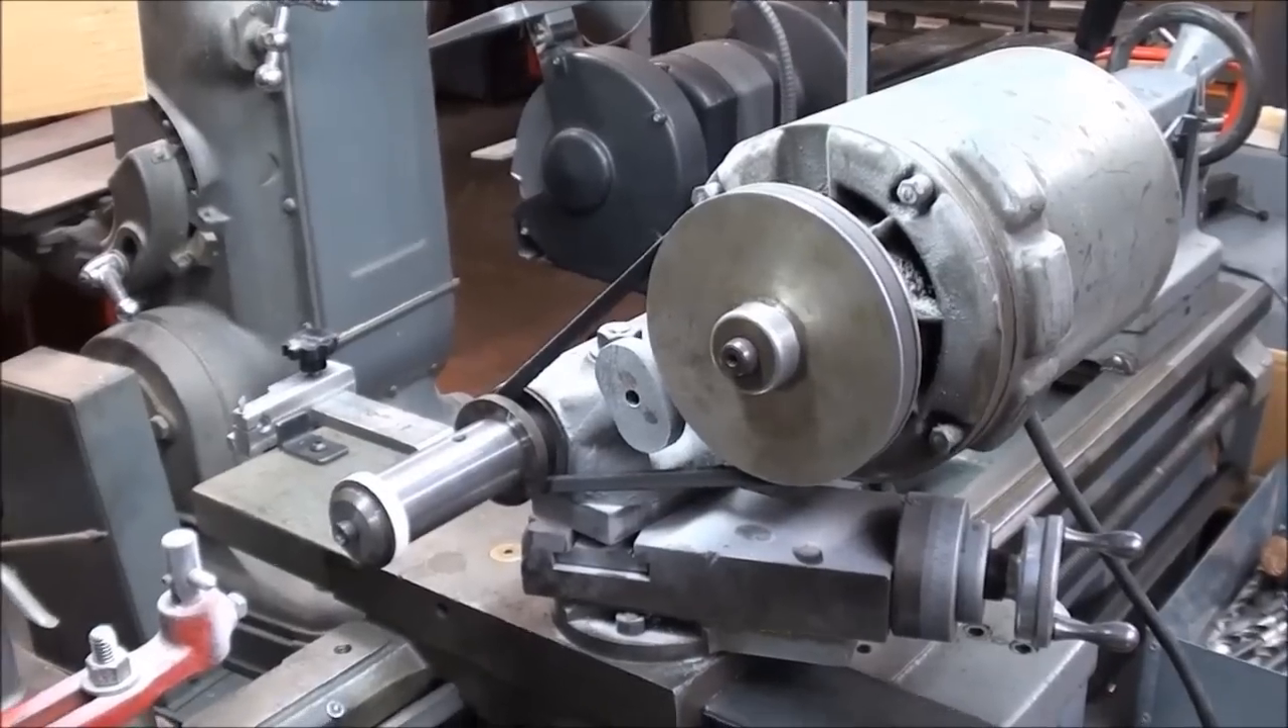There appears, according to the picture, there should be a guard mounted on the belt here, and that's apparently long gone.